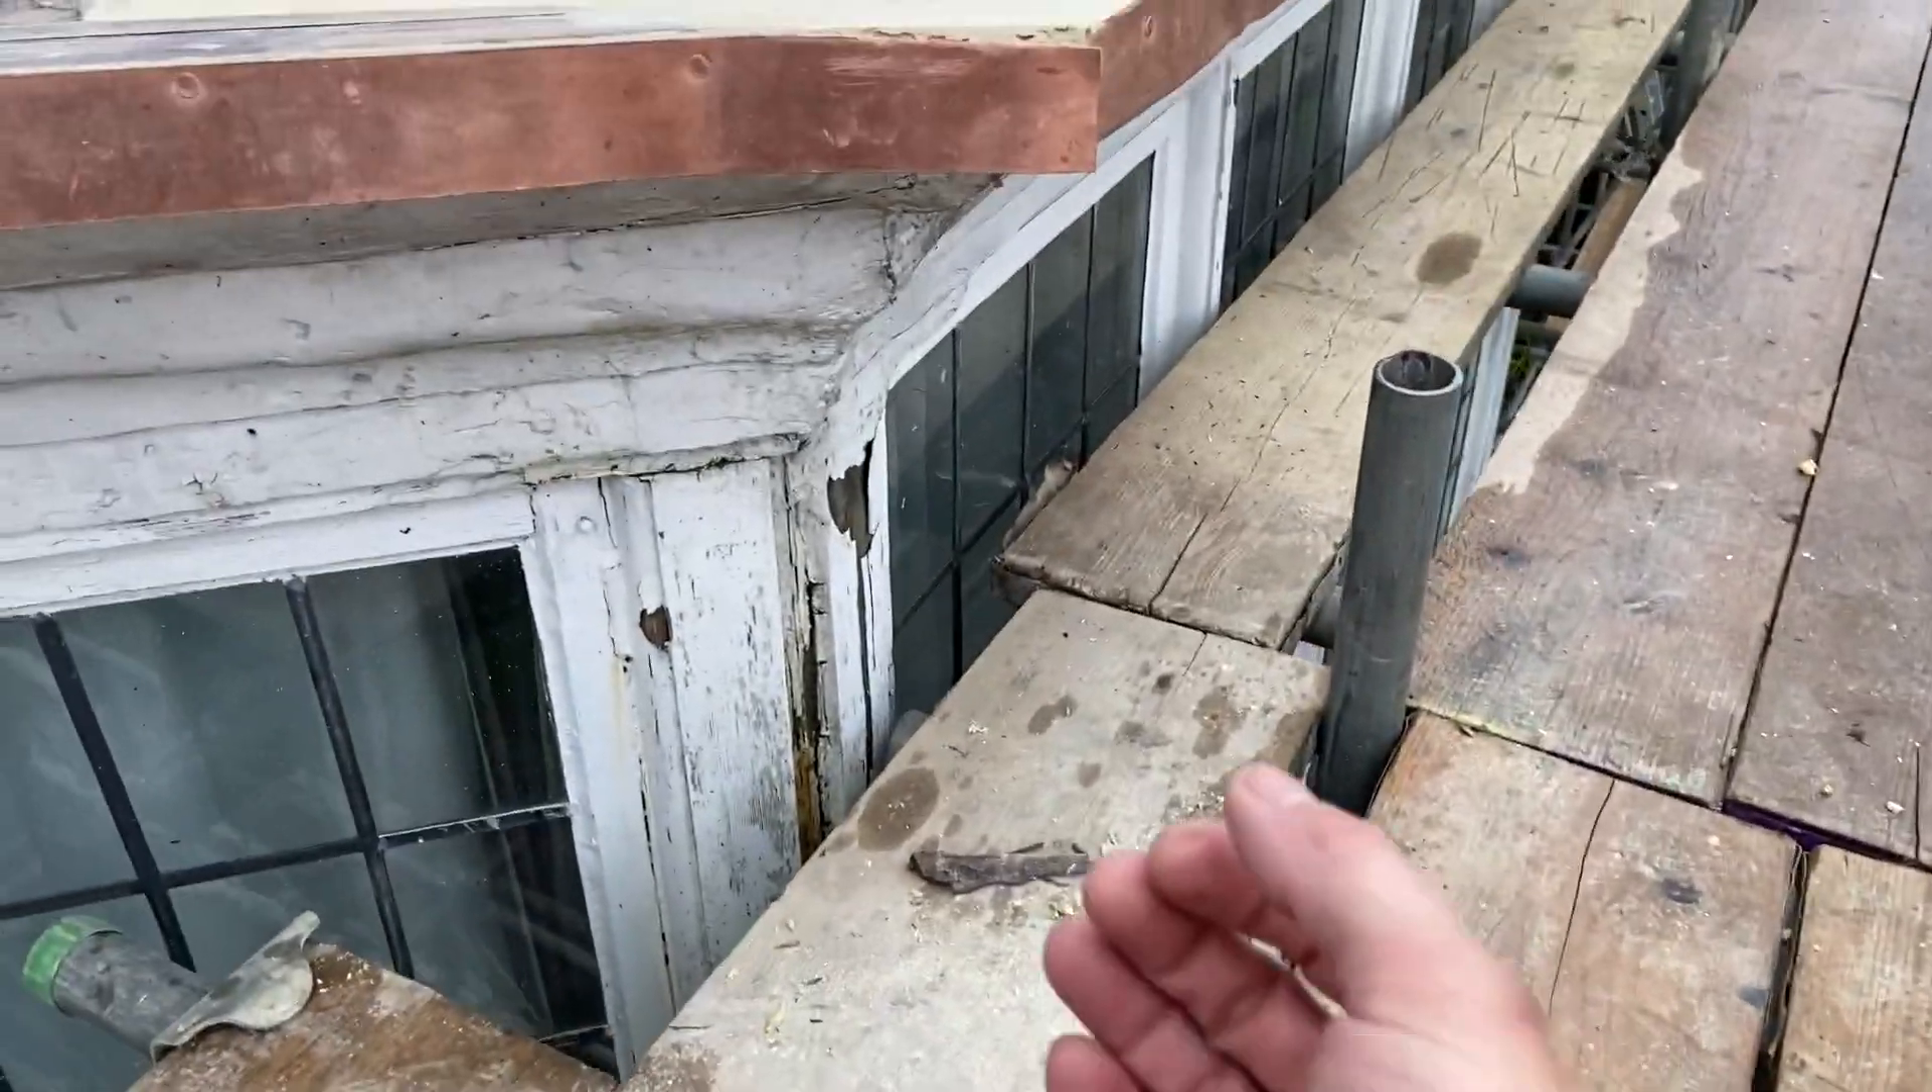As you can see, I've already got the copper strip nailed on to form a nice drip edge there.